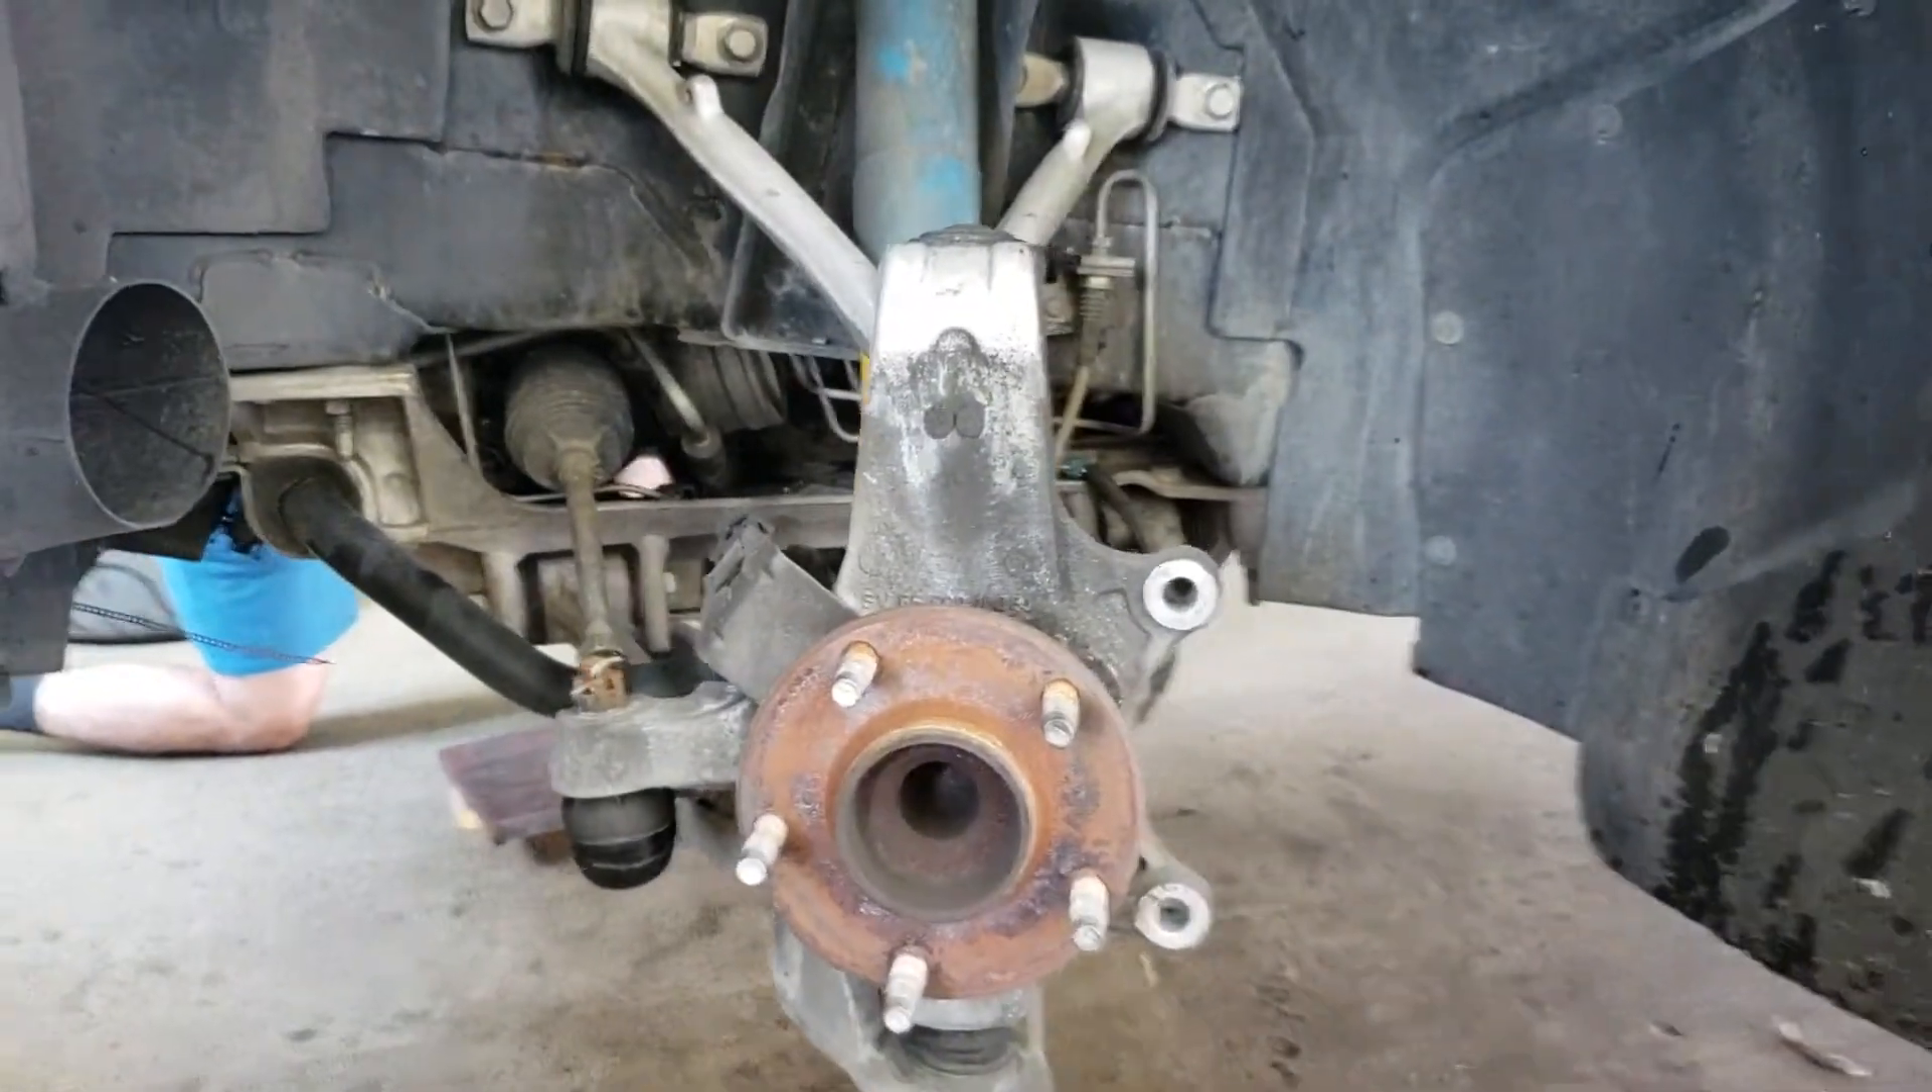All right, so I got Everything off of the hub.